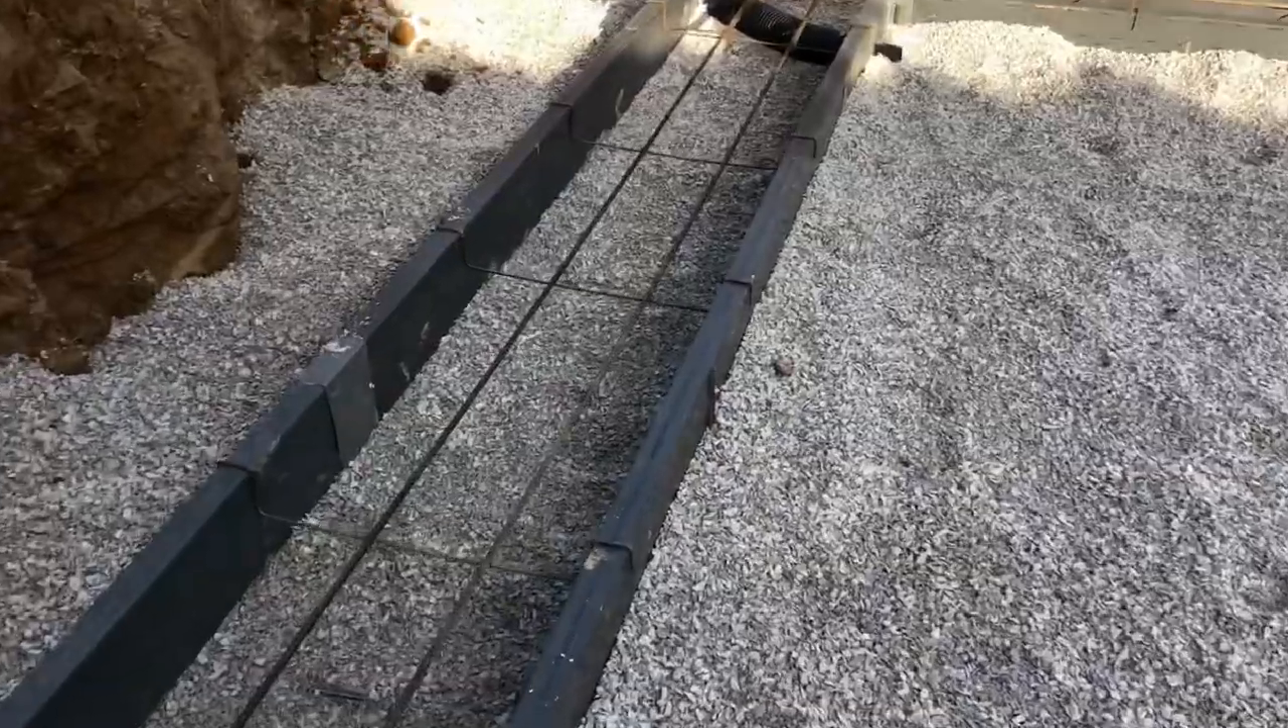We've got all the rebar in, got all the rock in.